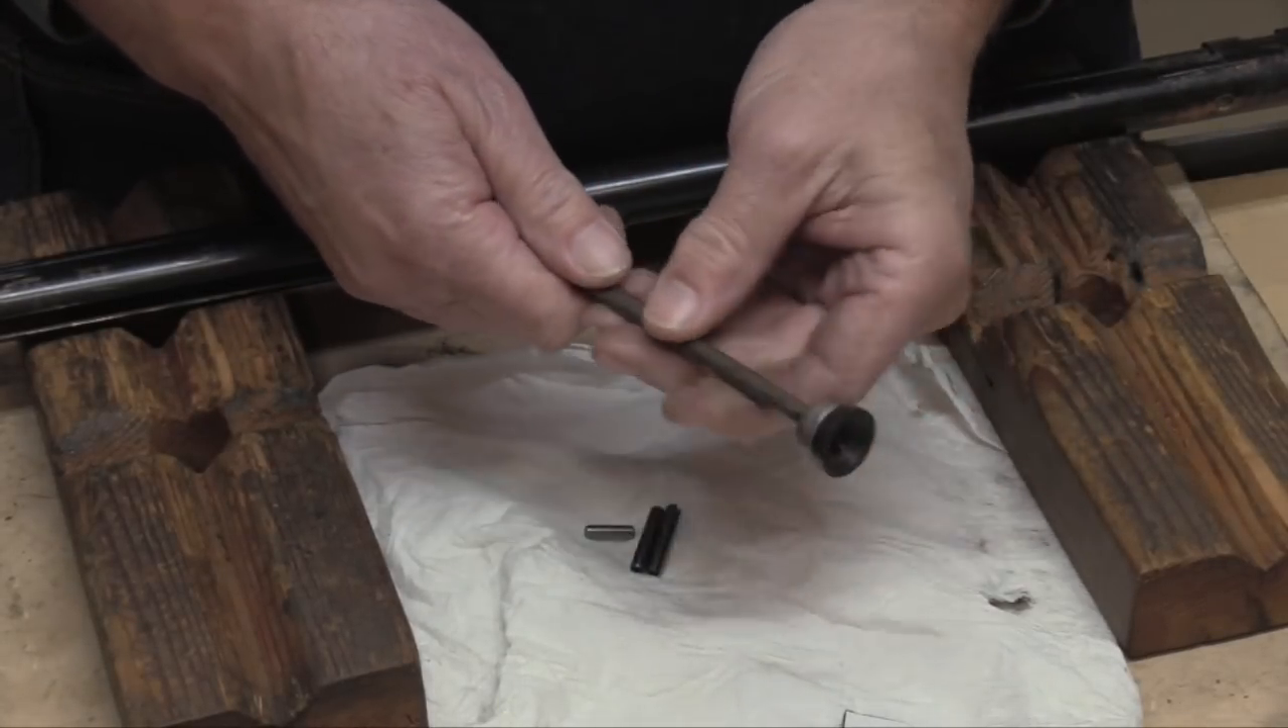Um and i put a new pump cup in out of the kit so that's all ready to go.